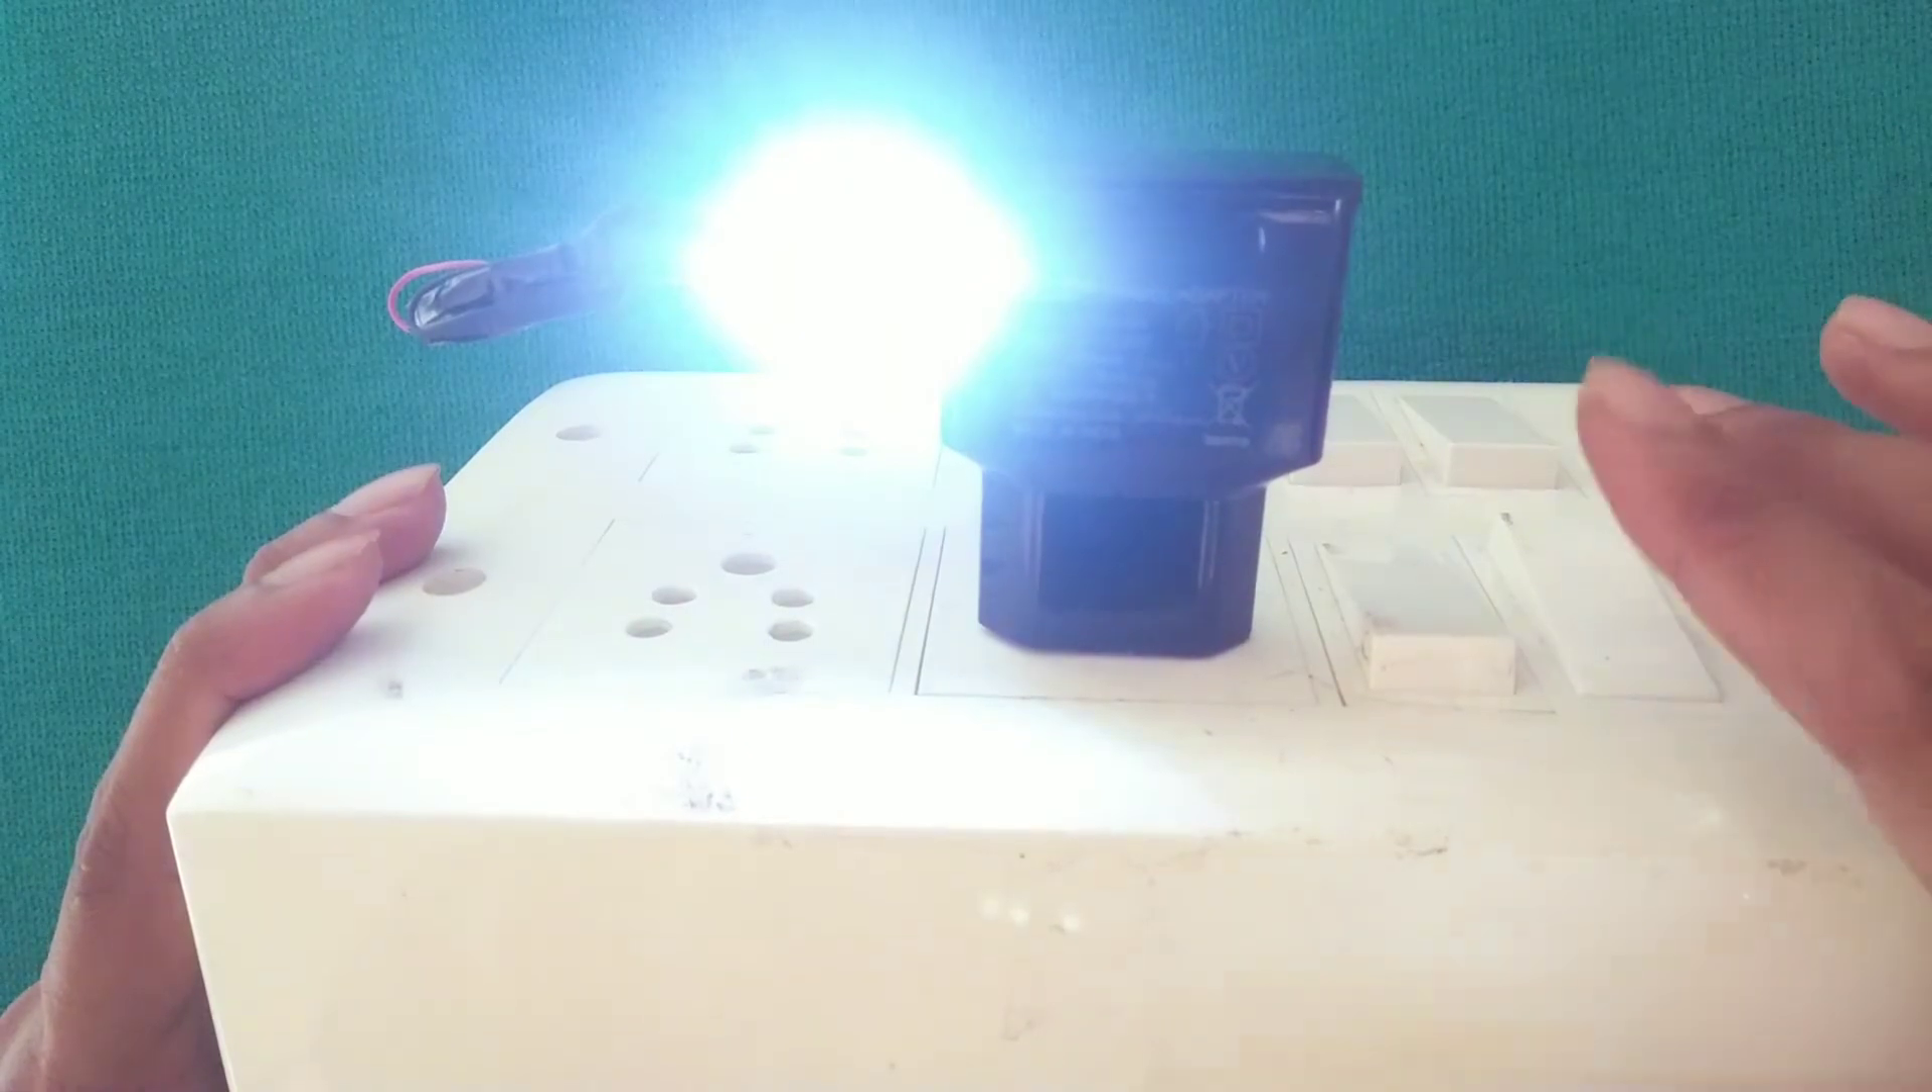तो यहां पर मैंने यह चार्जर लगा दिया।